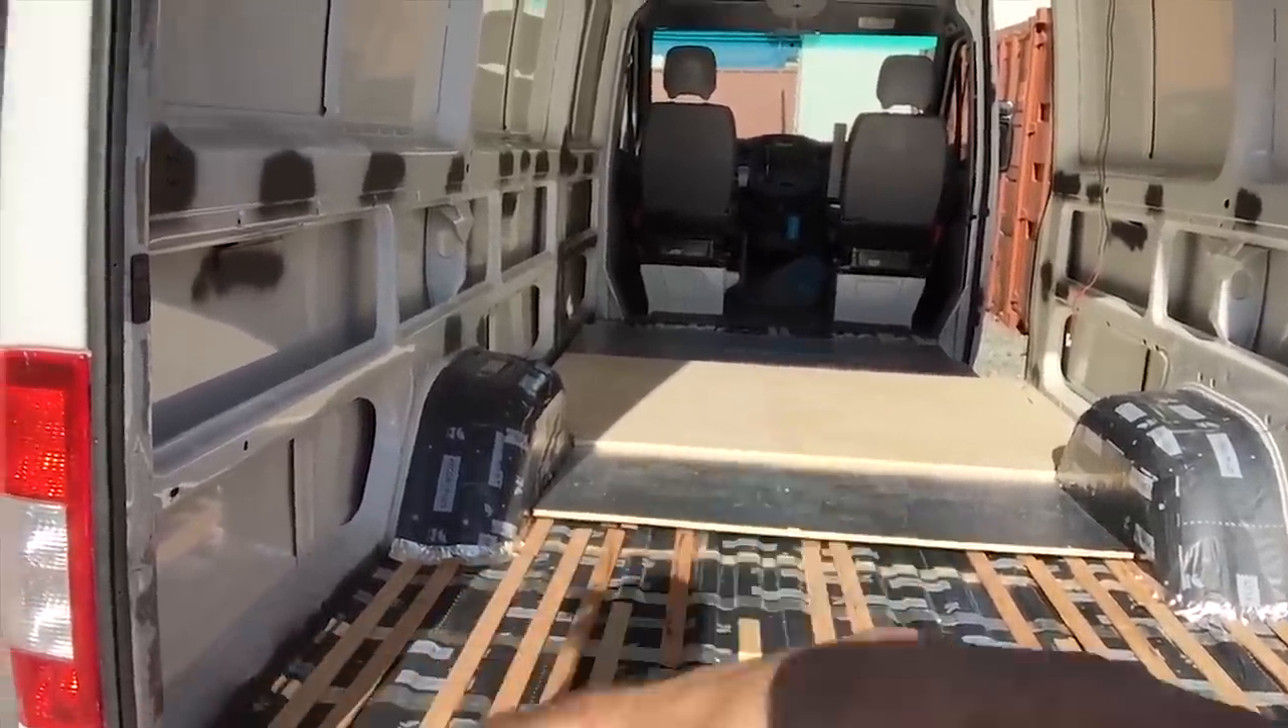Insulation has been cut and now we just need to finish off the rest of these plywood sheets and then we are good to go.